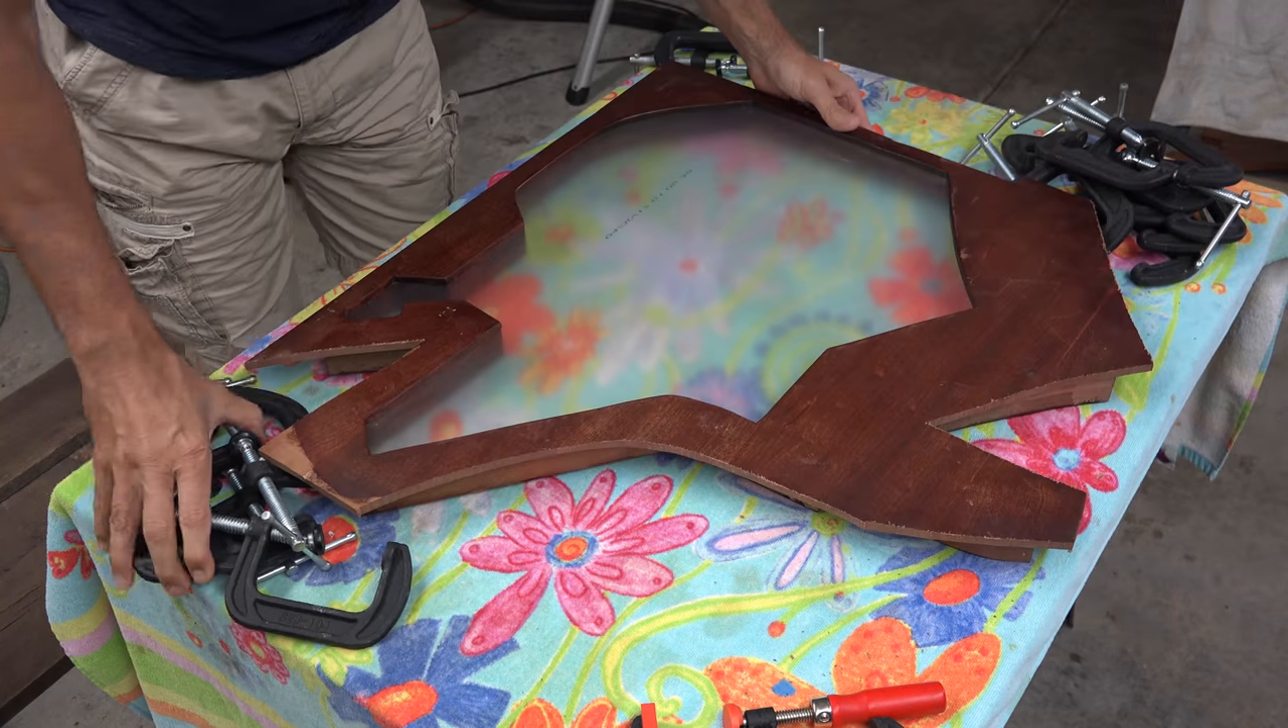The following day, I came out and I removed all of my clamps. Looks good so time to trim away the outer edge.